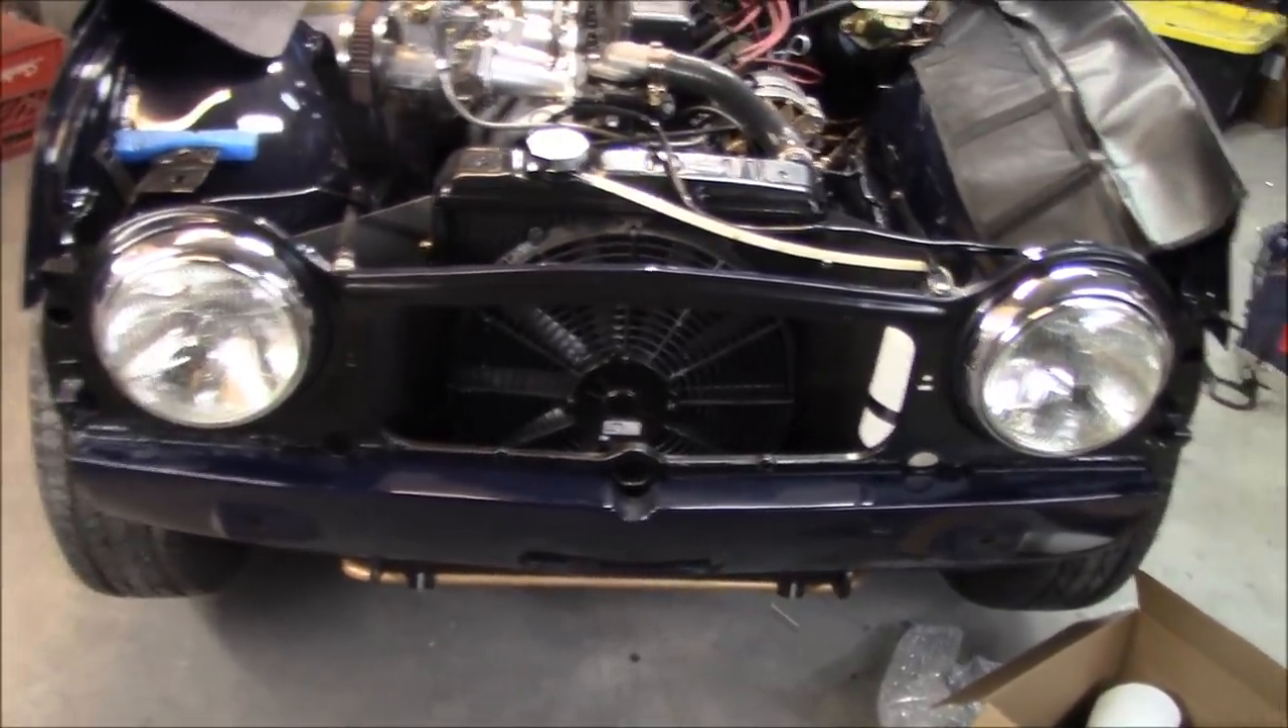Alright guys, there's a quick look of both the headlights fitted. And I think they look good.